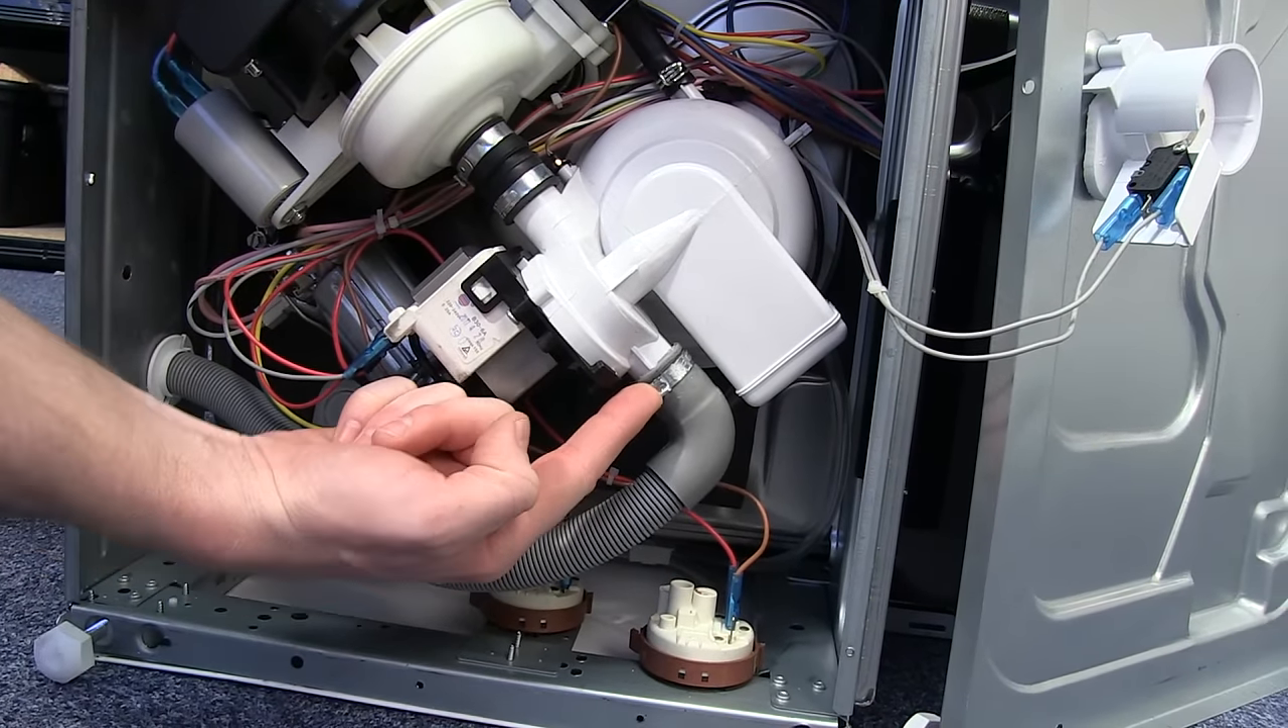And here we have the drain hose connected to the drain pump.